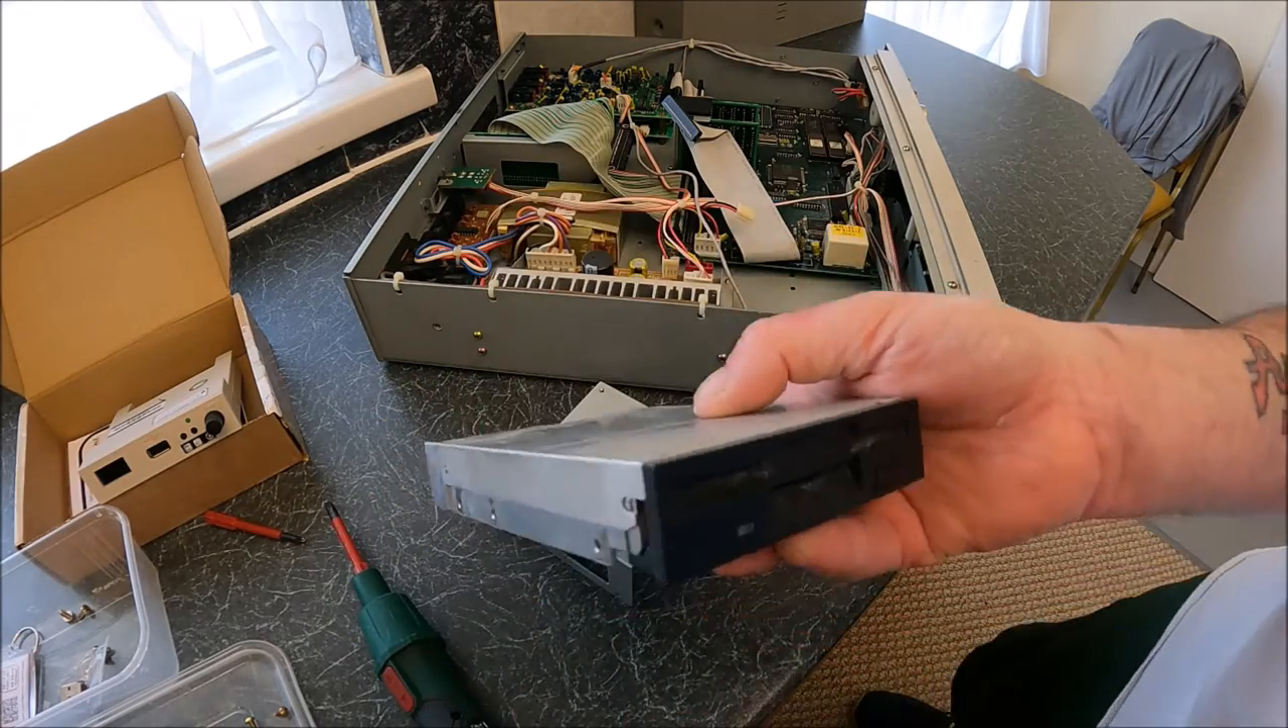So our original floppy drive is removed.